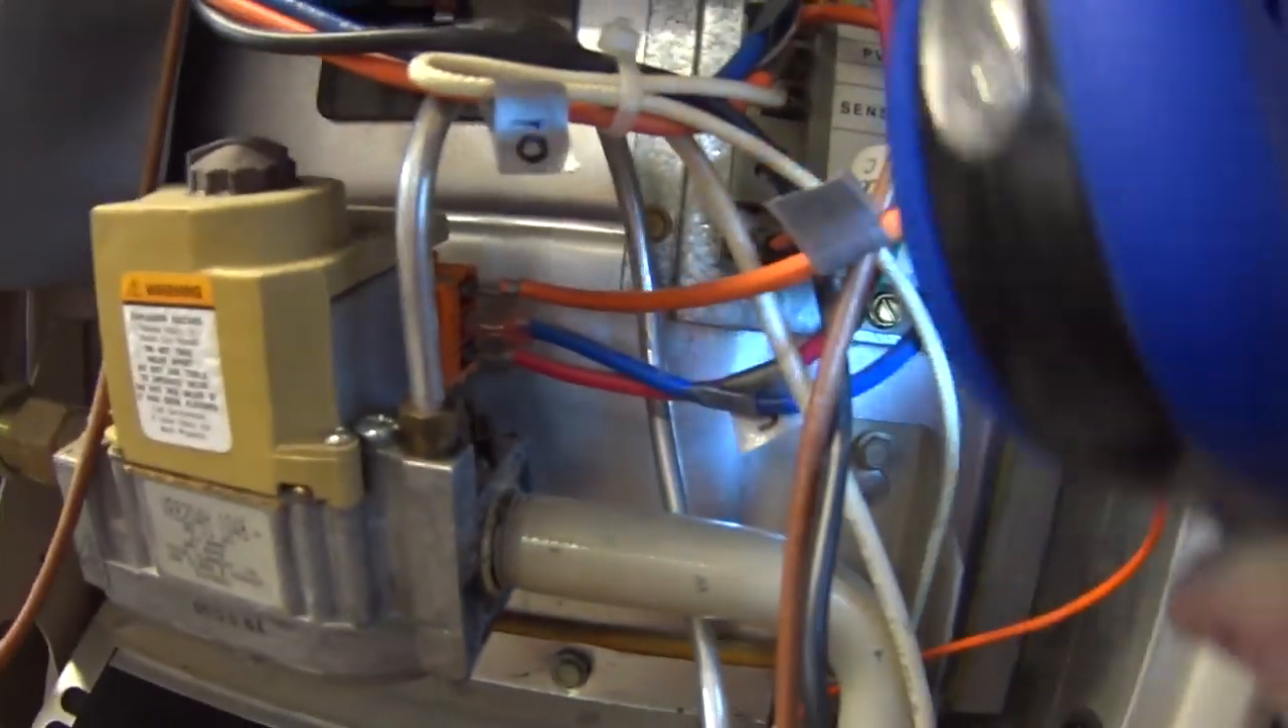Okay, there are three wires attached to this gas valve that are going to have to come off.